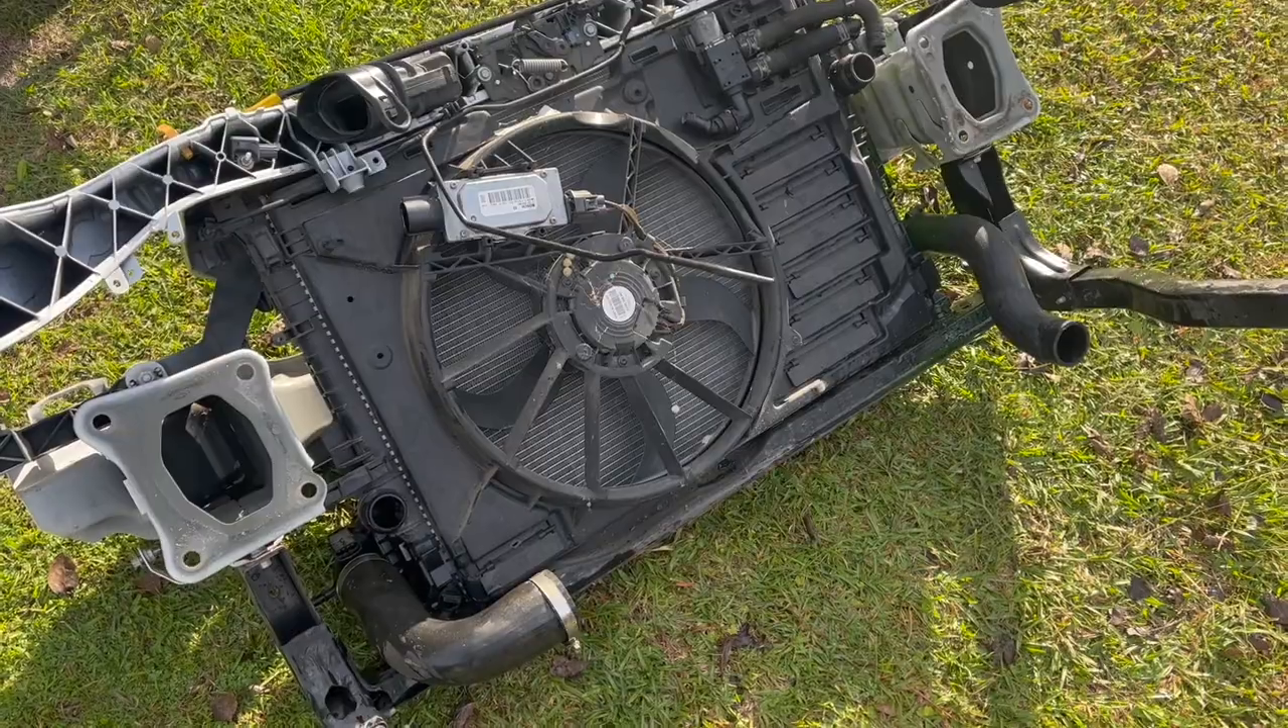So we just removed the radiator and all that off the front.